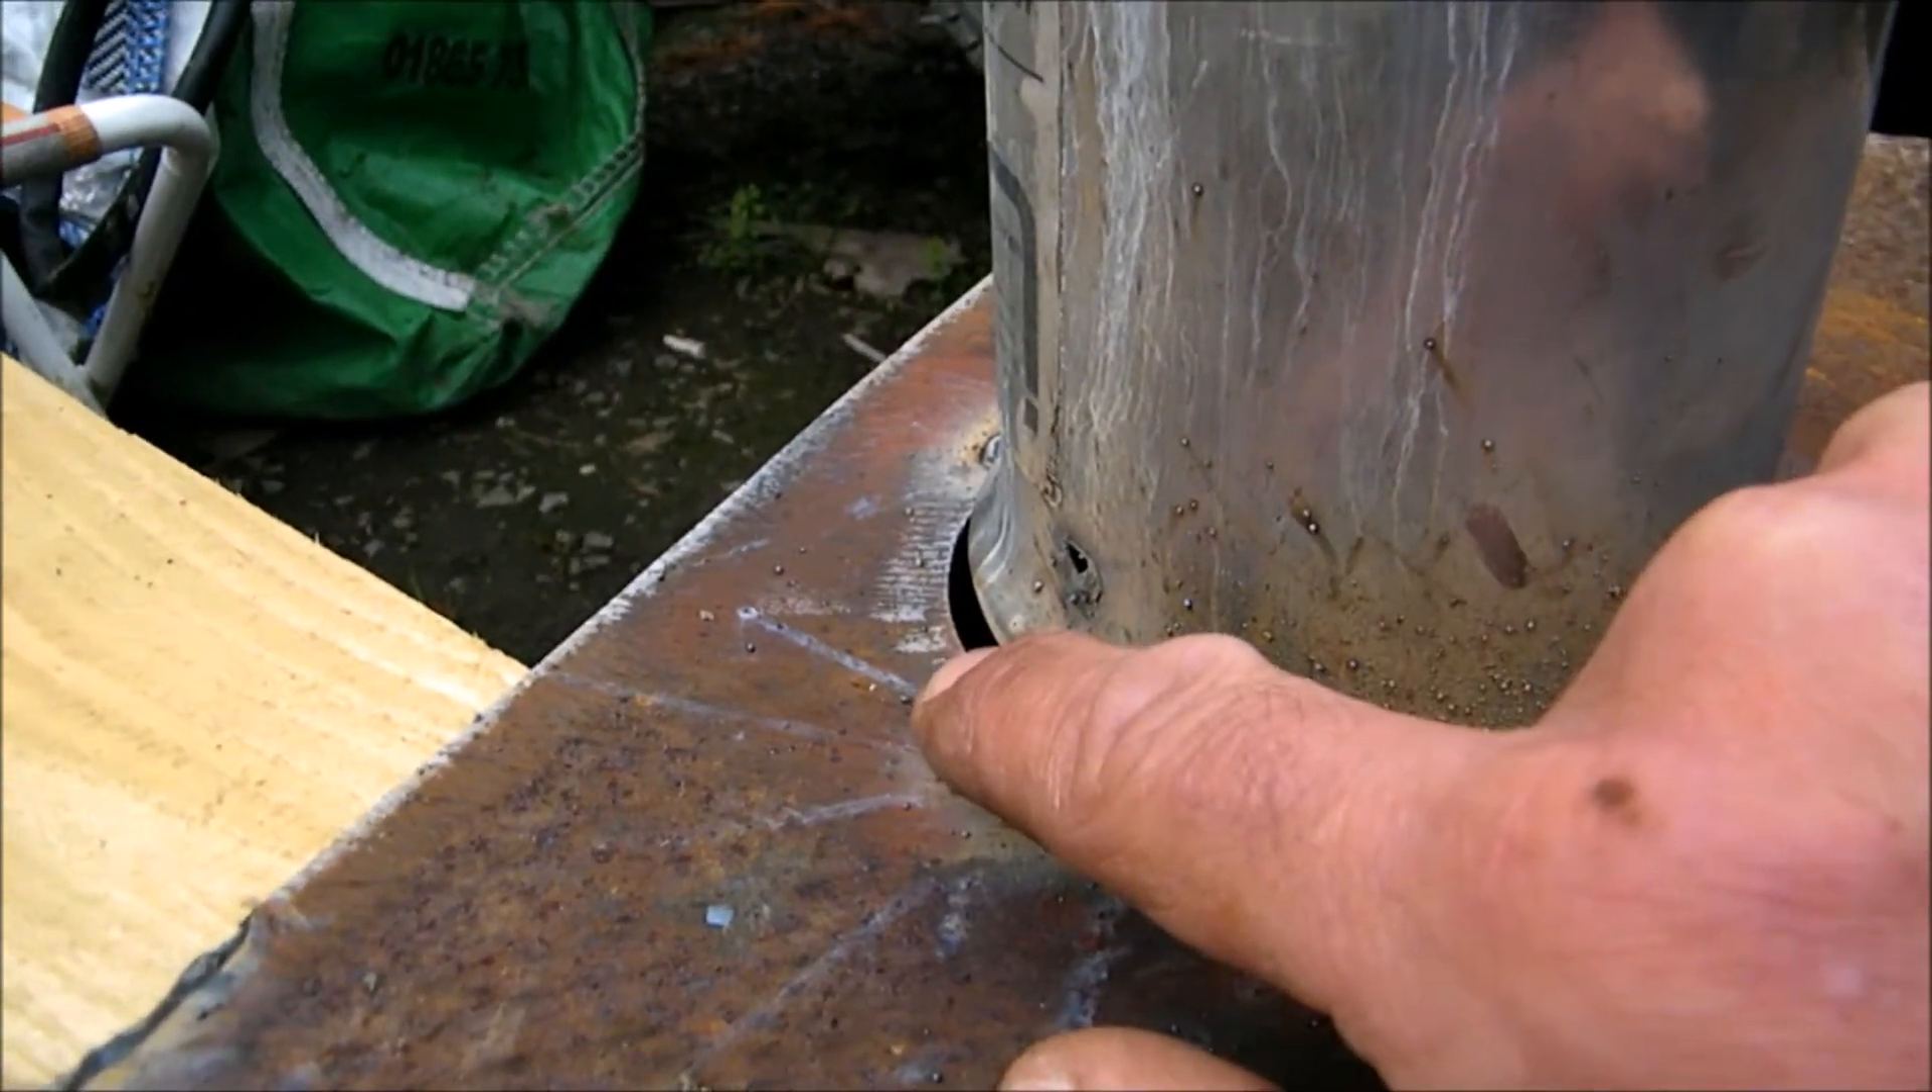The jigsaw wouldn't cut a diameter hole small enough to to make the pipe fit so there's a bit of a gap there.